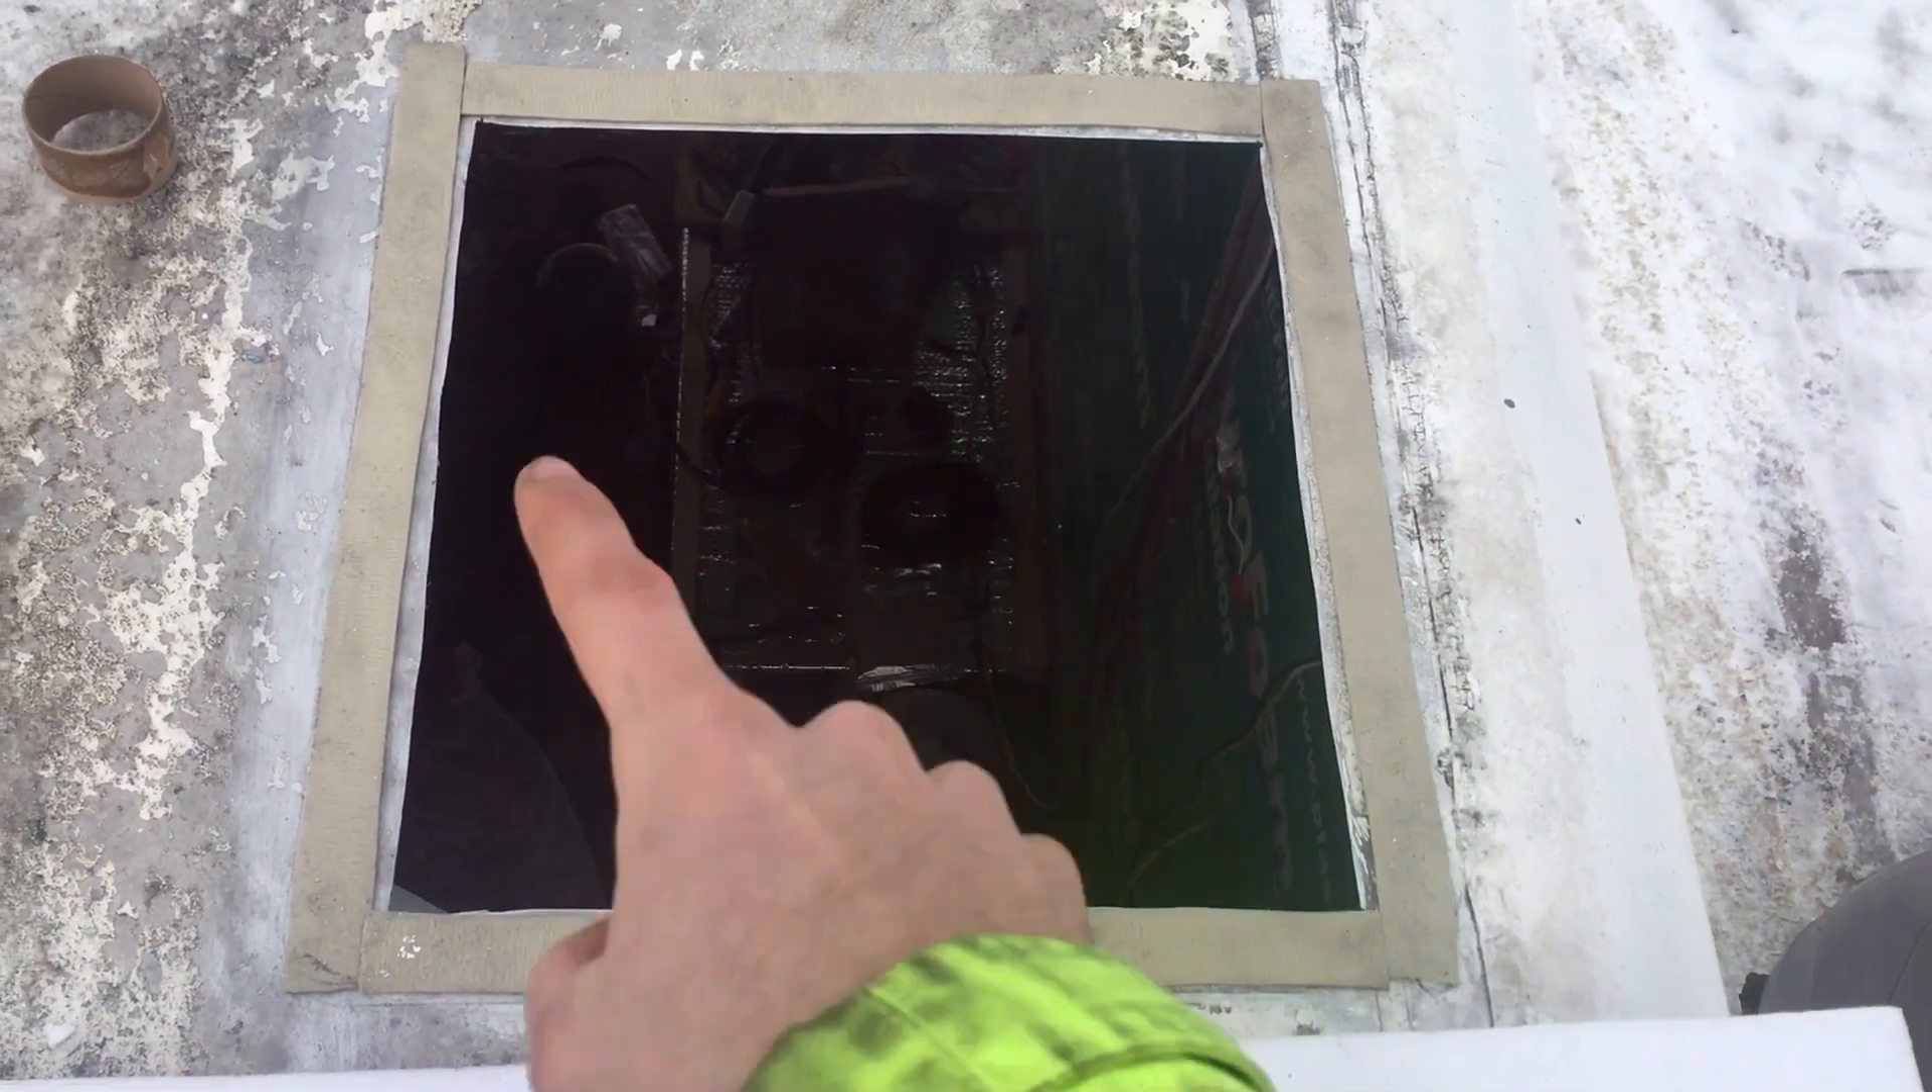This is how much tape I've got going on here. It's just one layer of putty tape.